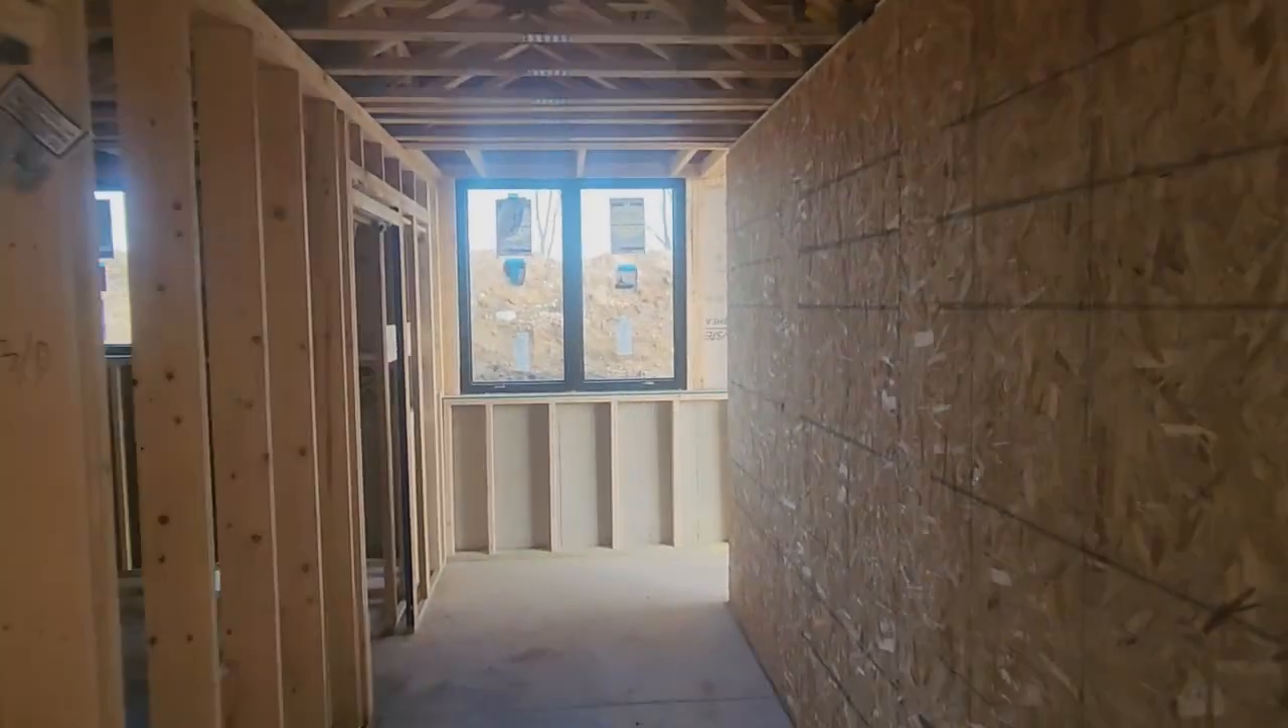Windows at the end of the primary suites are in.